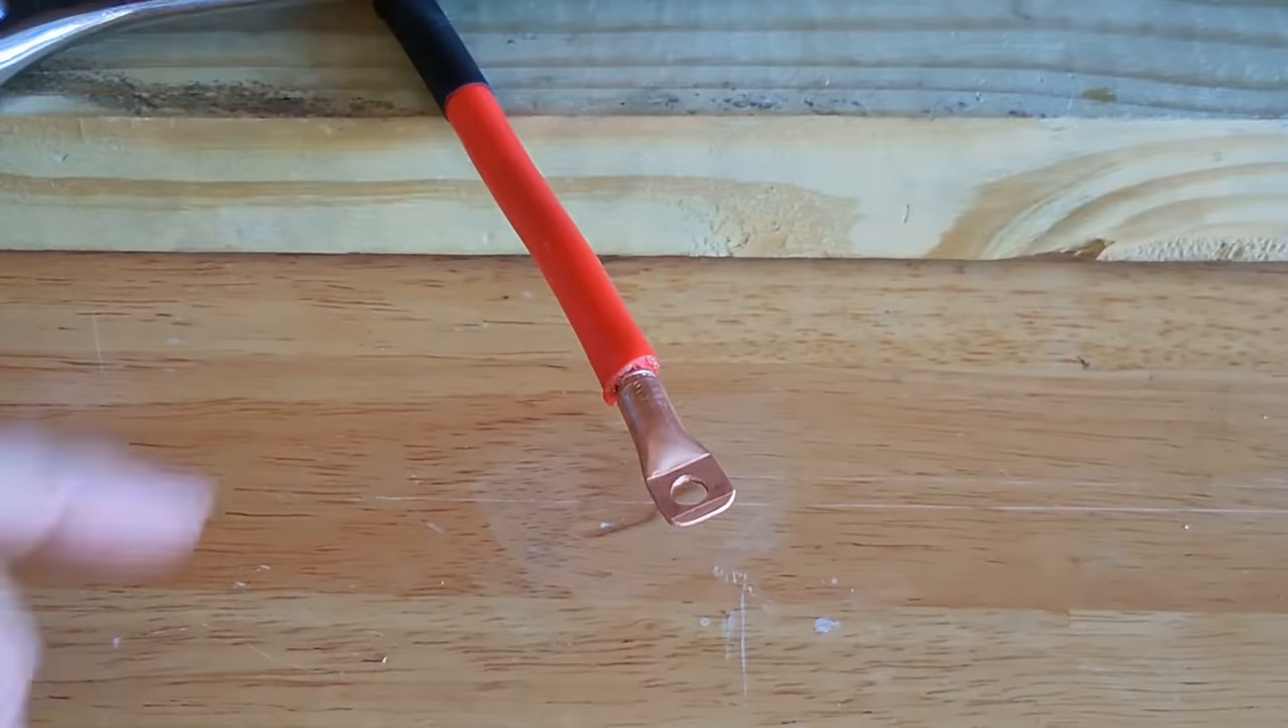You can see how nice the ends look. Got the connection there with the heat shrink.